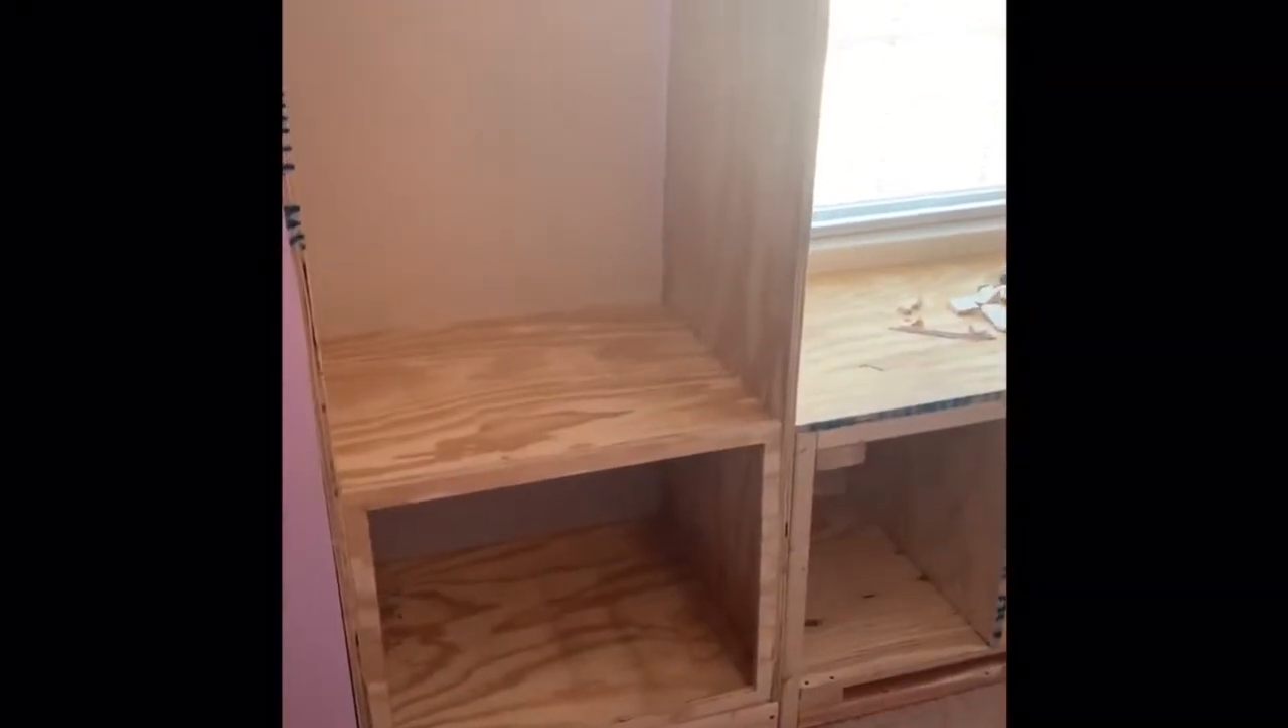At this point we've already framed out our cabinets.